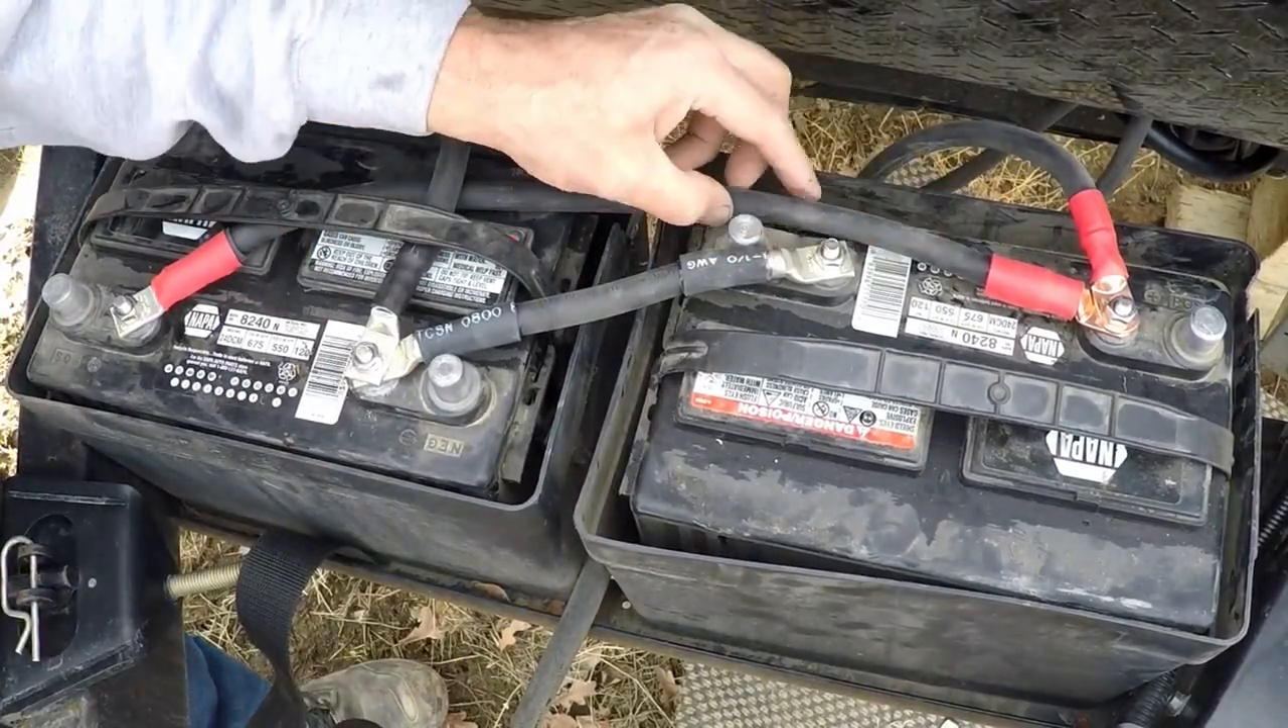Okay, so batteries are hooked up.